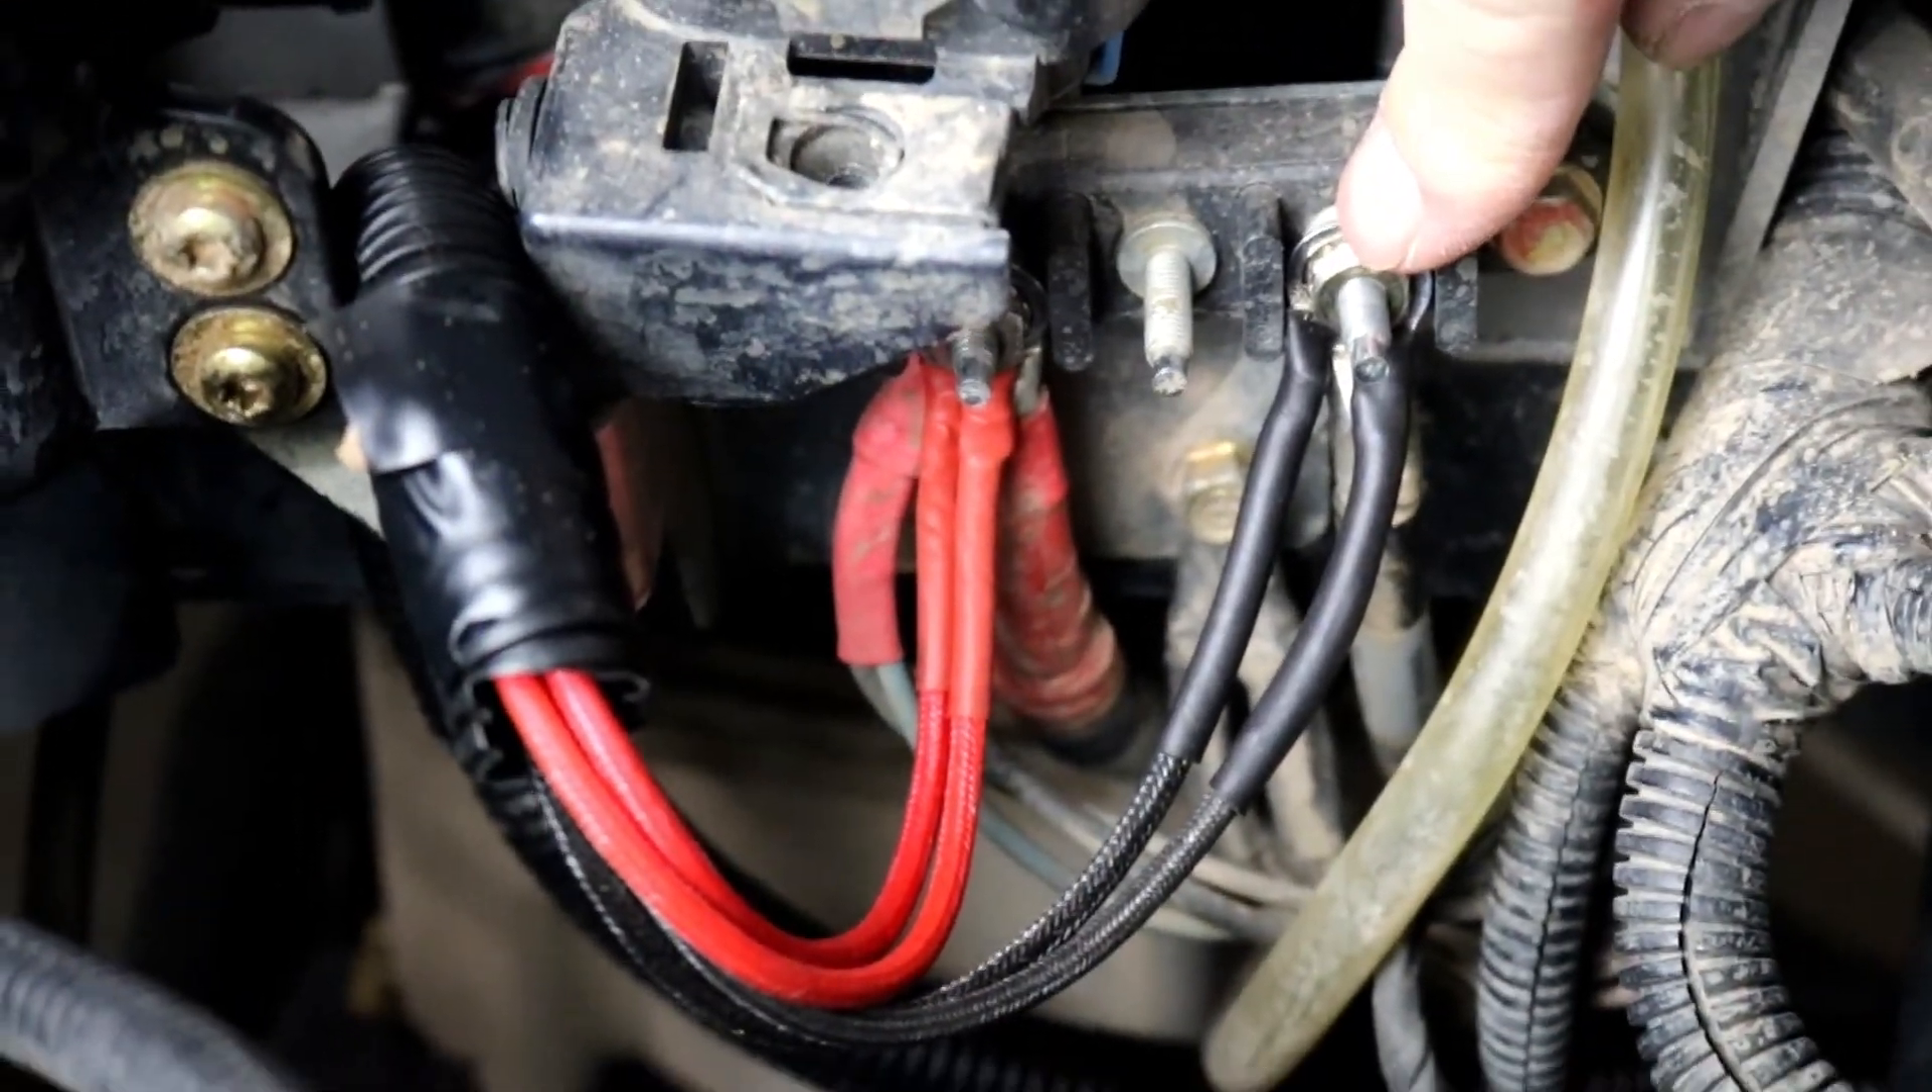This is where the original battery connections from the regulator are made and you can see that our new harness is attached here with two red wires and two black wires for our new voltage regulators.